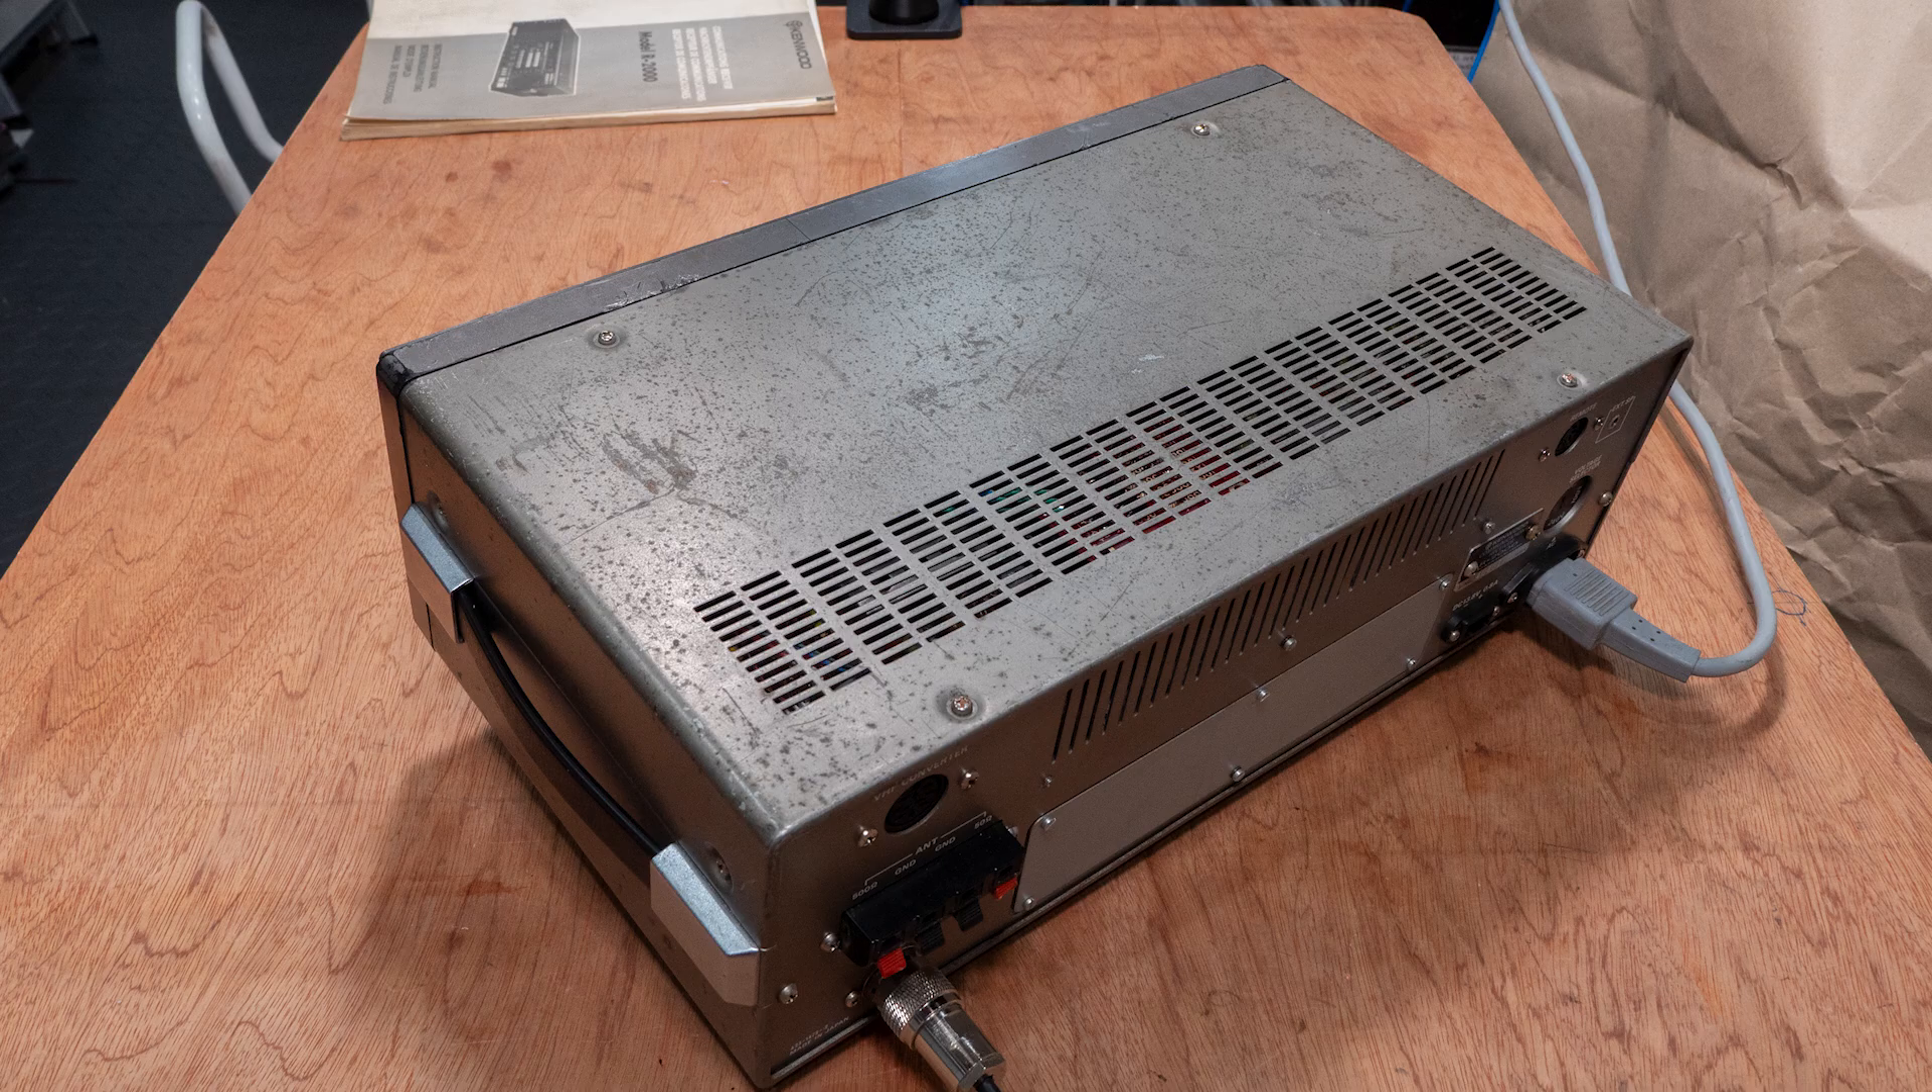I have the case fully on everything's clean and nice to use and some good features include the memories which remember not only the frequency but also the mode.